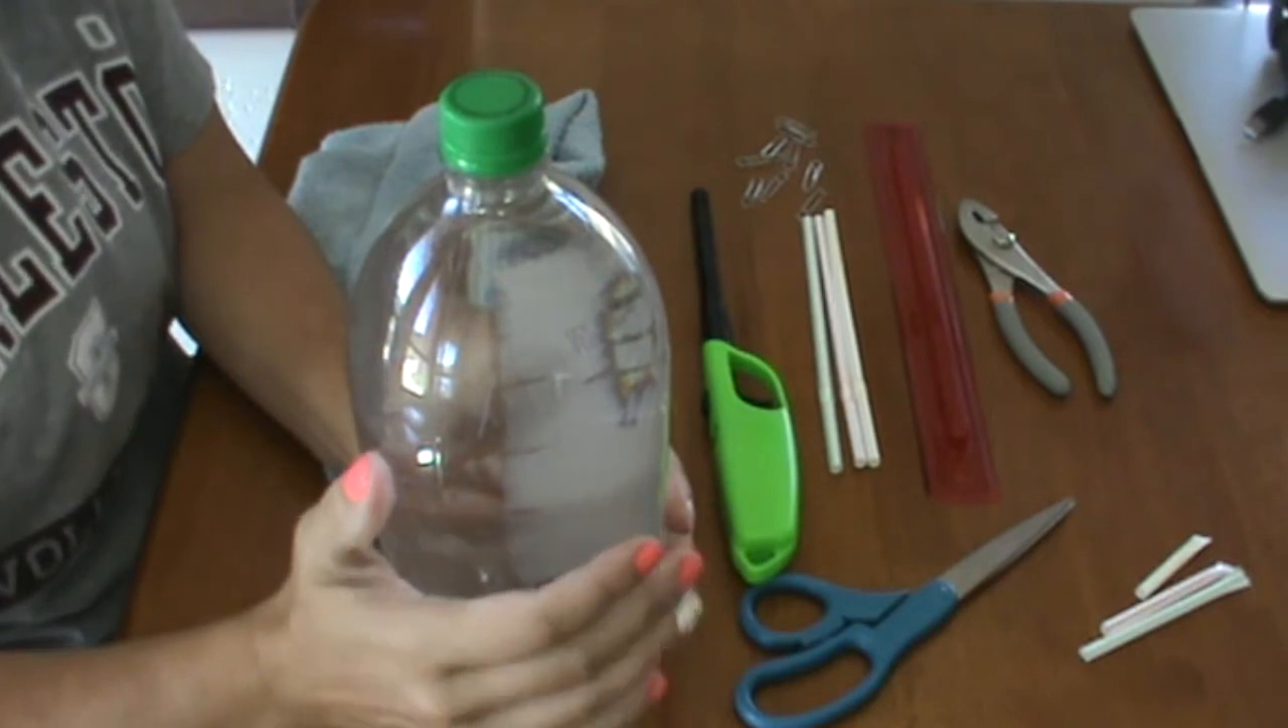Now, my two liter bottle, I've already taken off the wrapper of it so you can actually see.